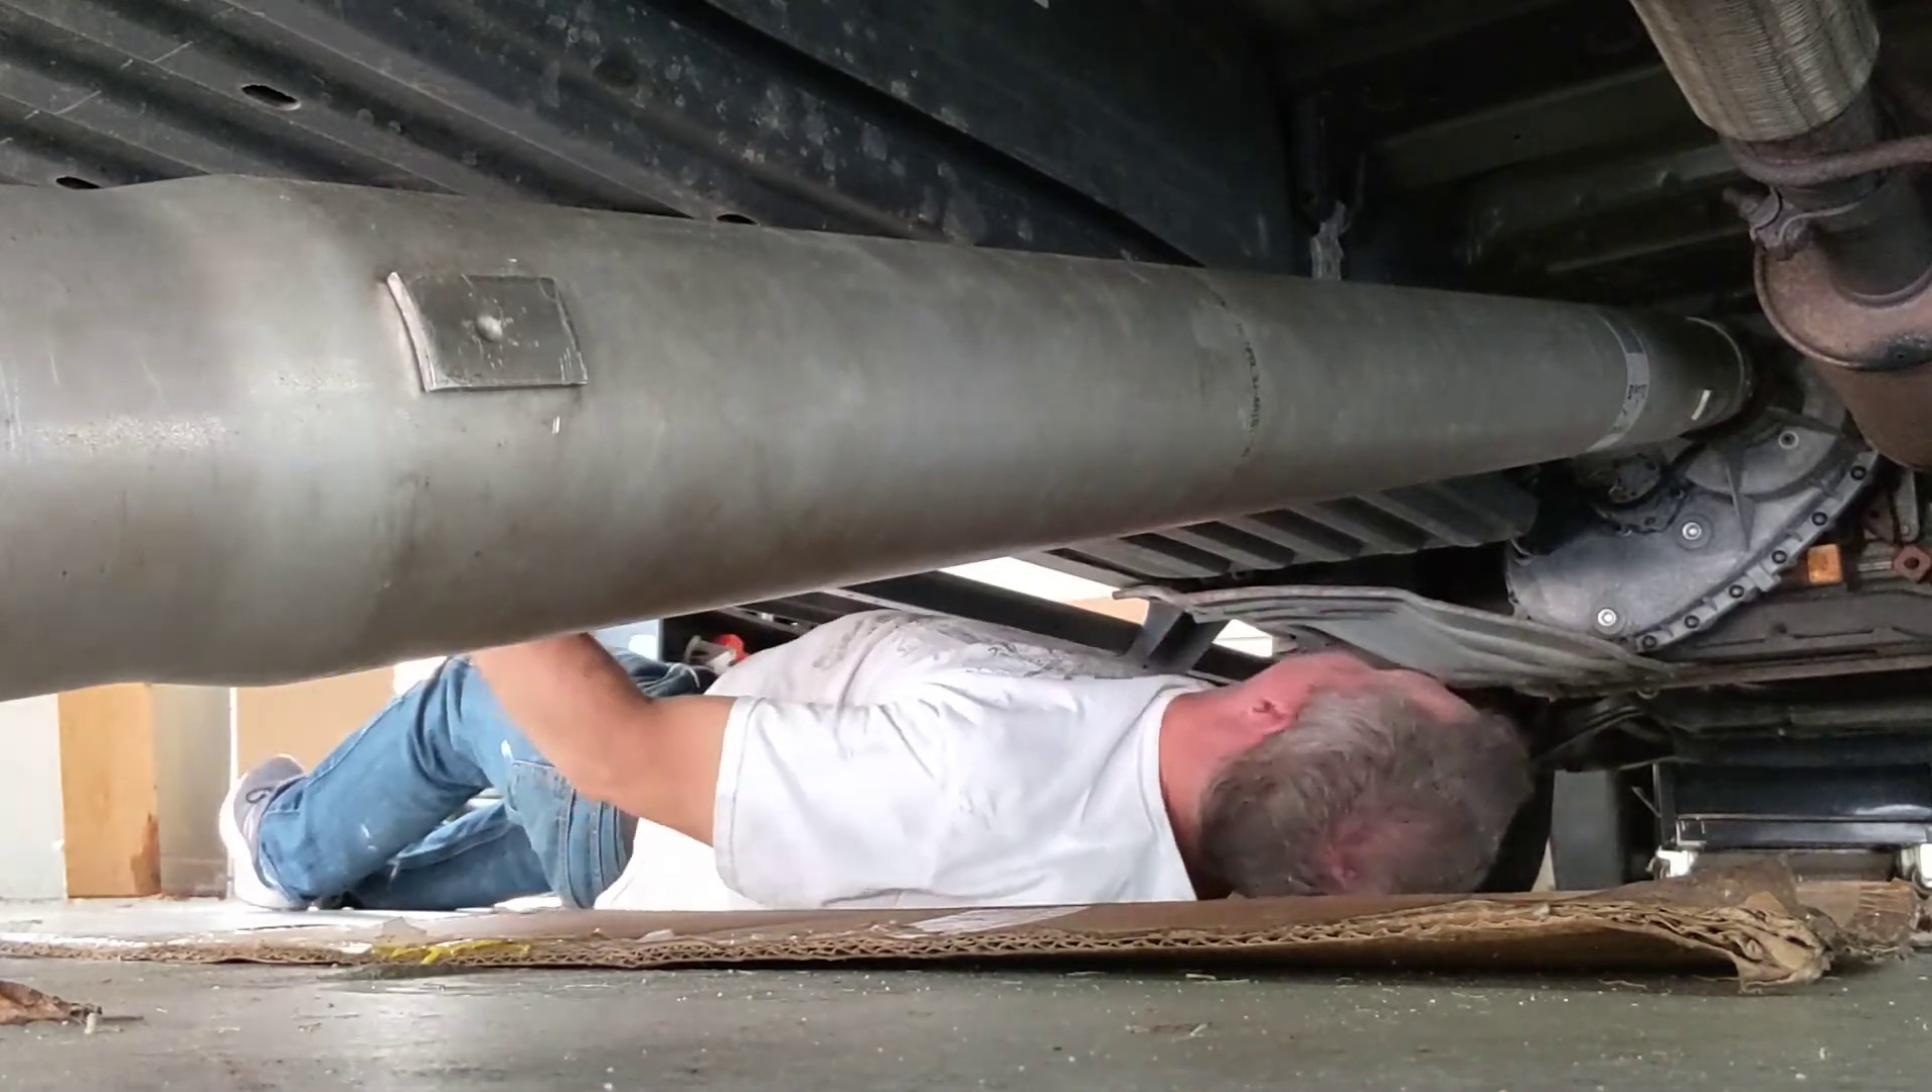So now the drive shaft is in.